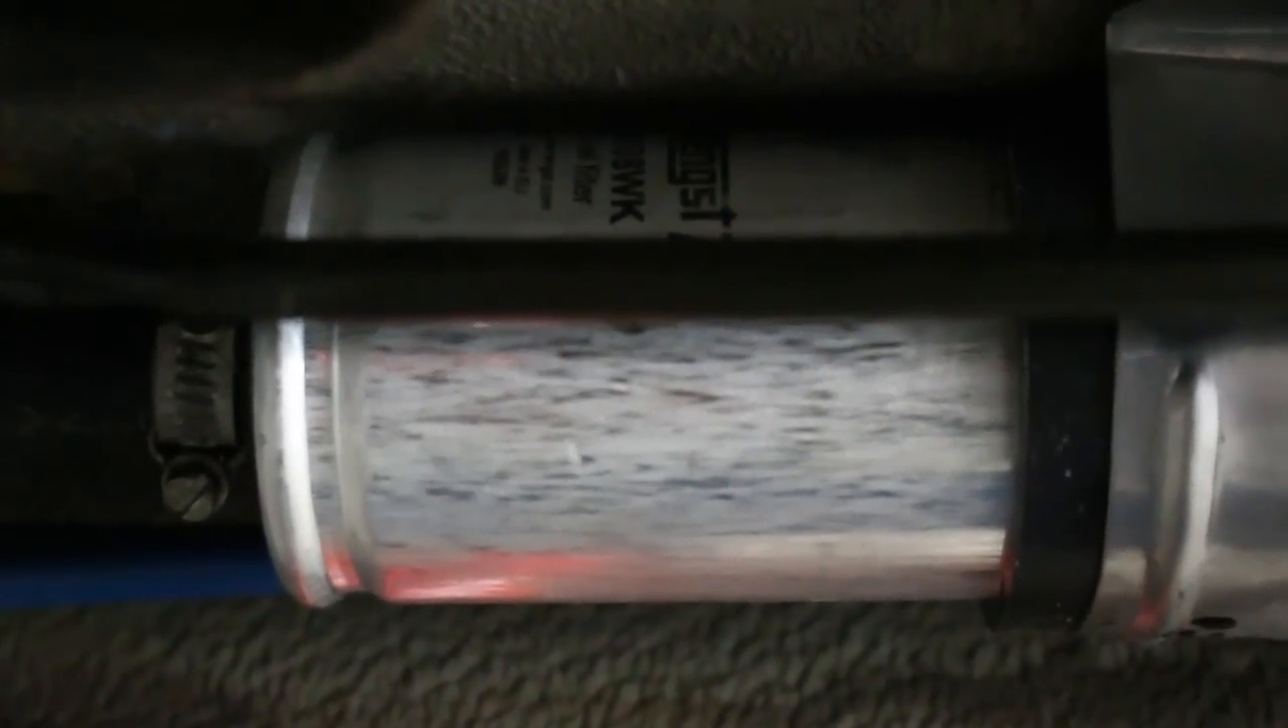Agora sim o filtro da hengst aqui já no lugar.